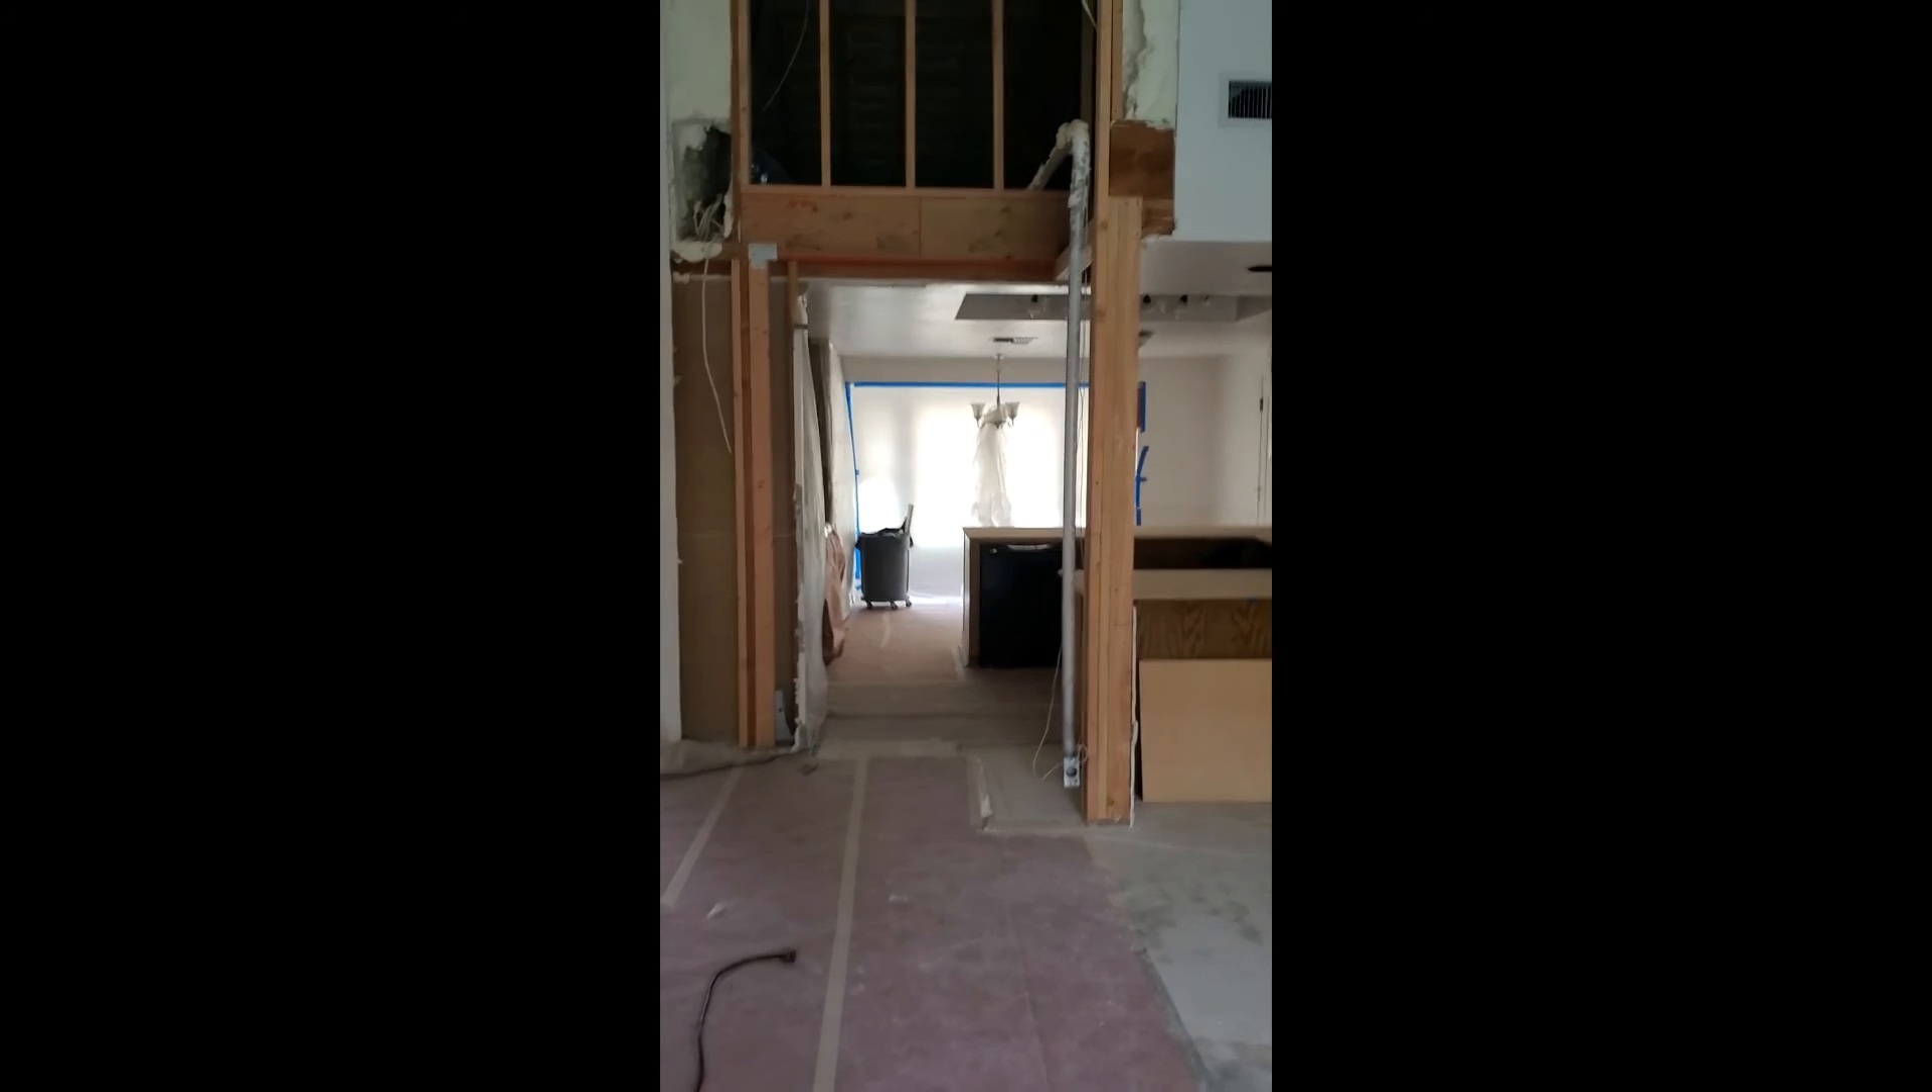We do have a new header that's been installed across there to support the roof structure.